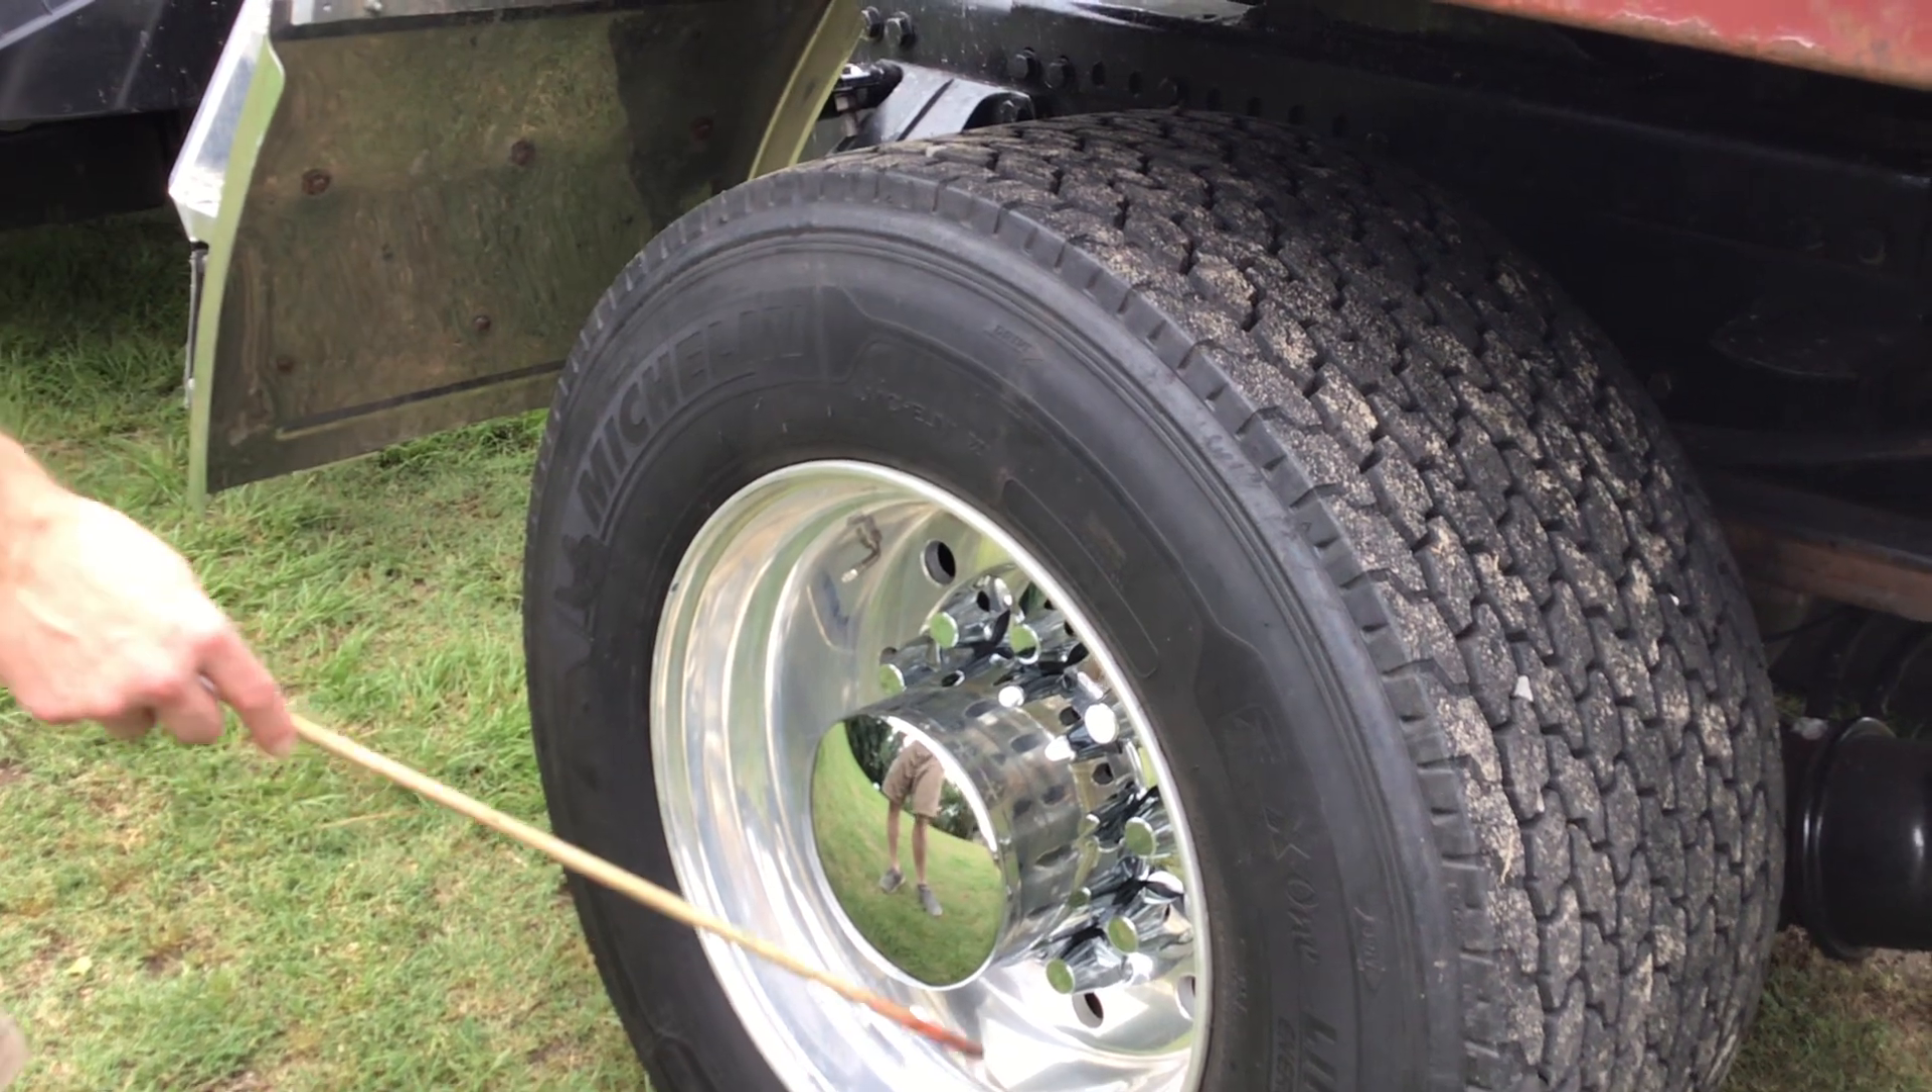The outer tire wall is properly mounted and seated to the outside of the wheel.